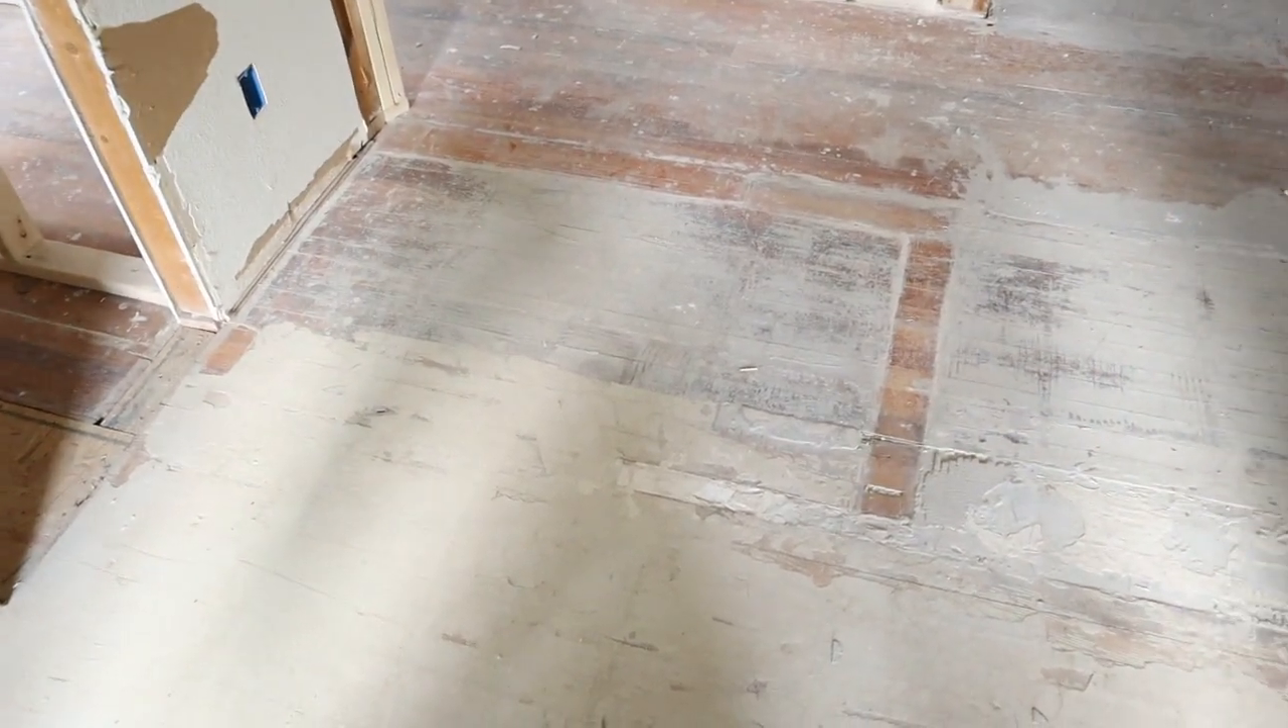So as you can see, when you come in now, that closet is gone. You can see the old footprint of it on the floor there.